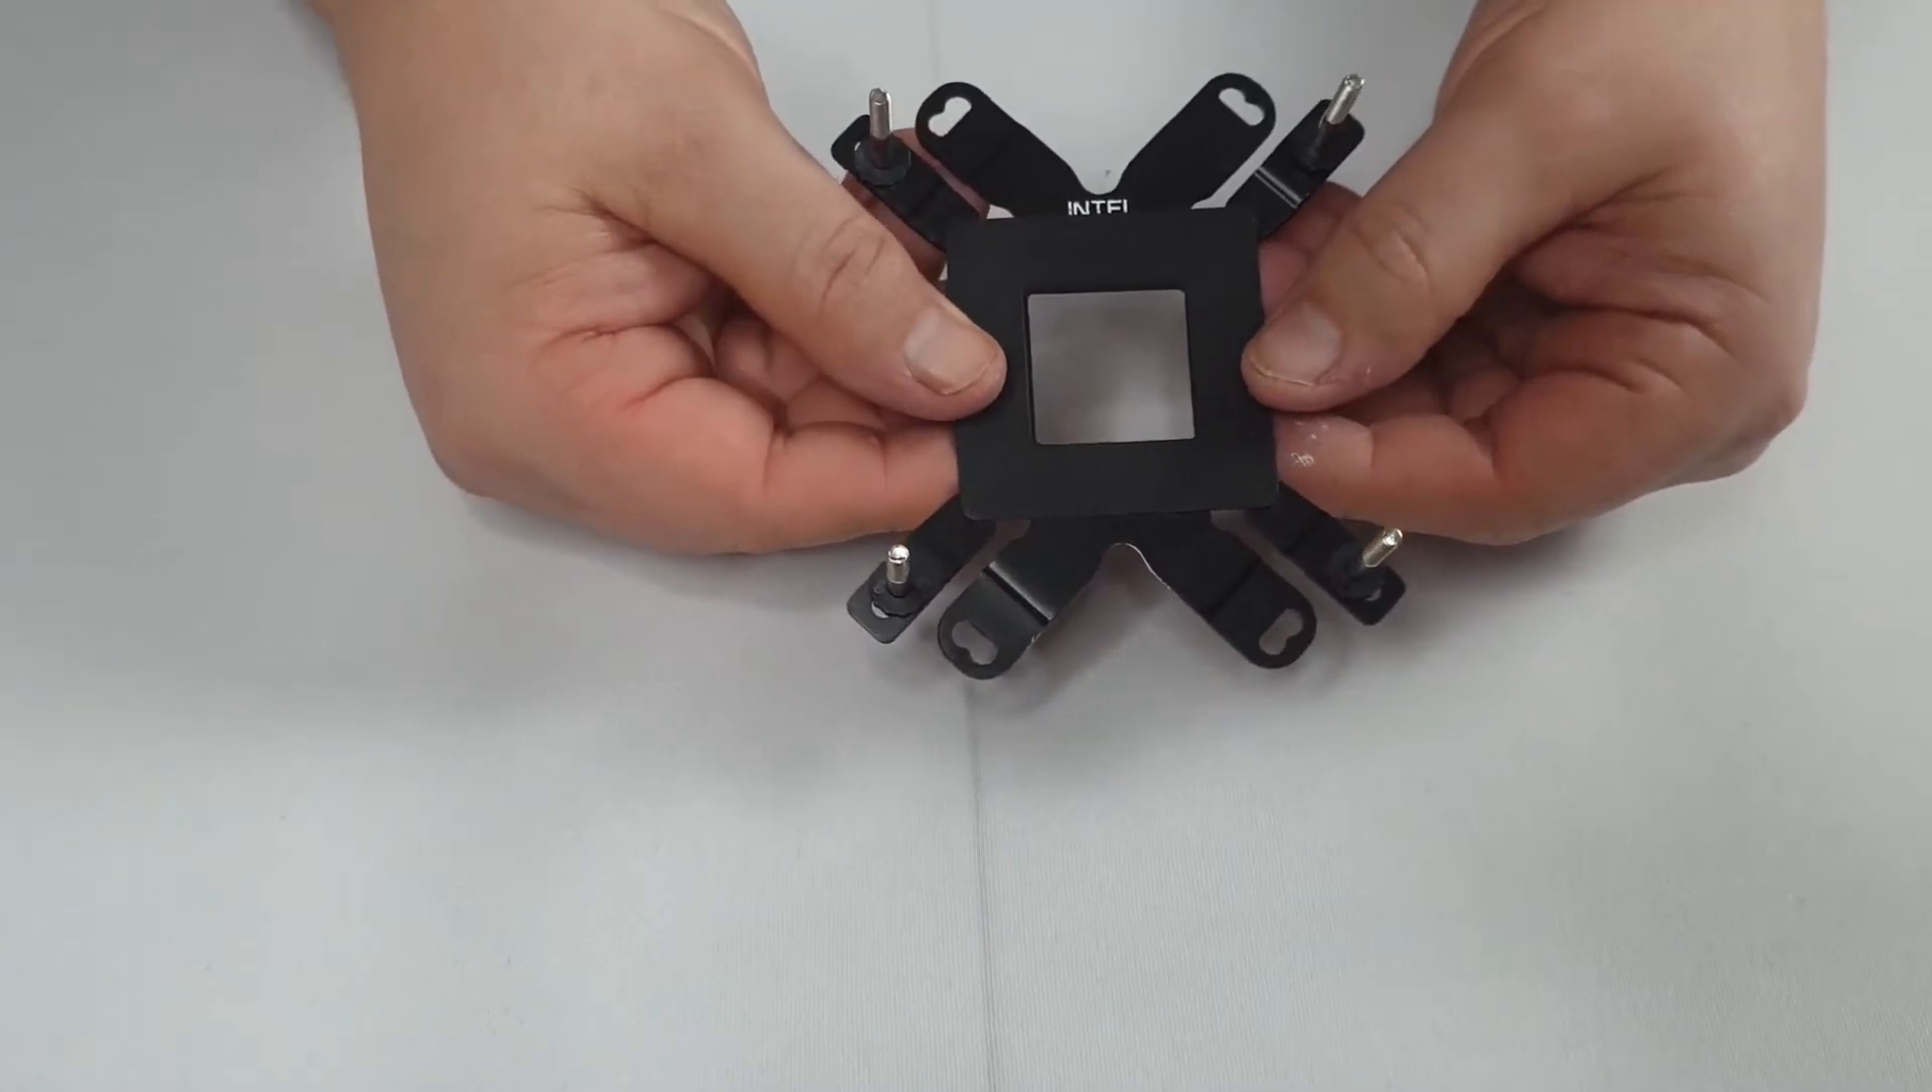That's the back plate now assembled.